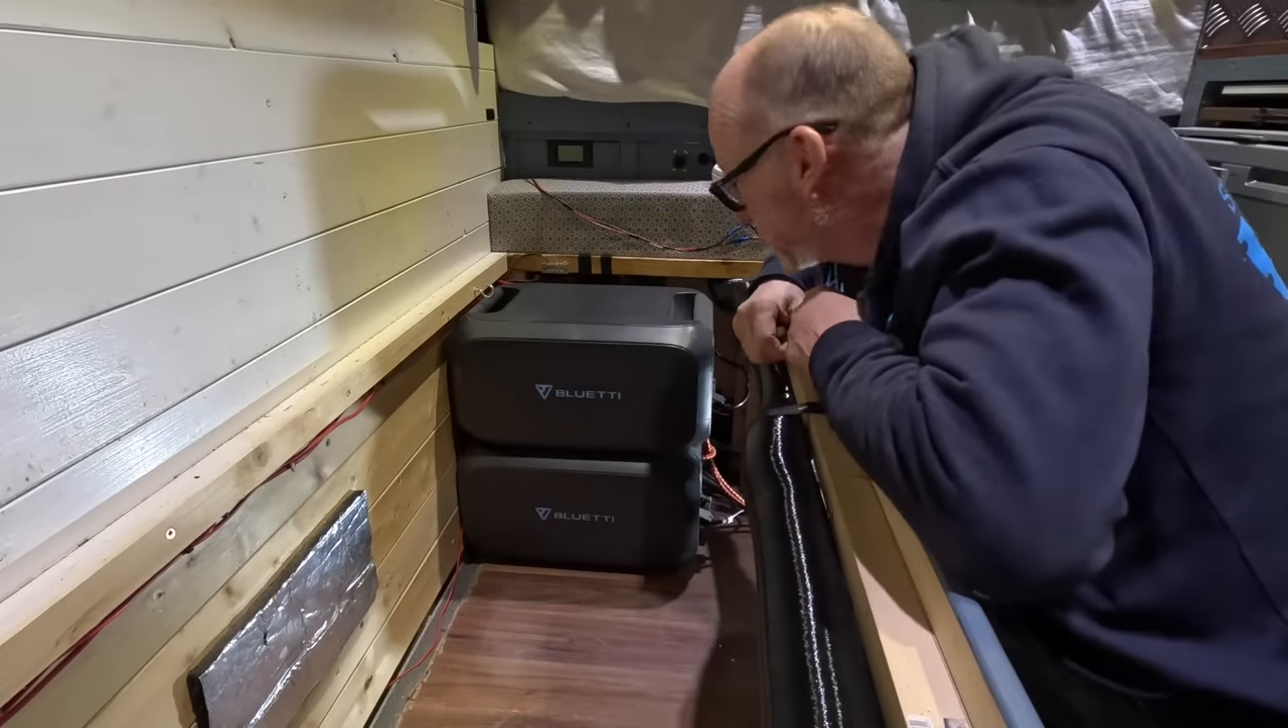There's my two expansion battery packs now installed into my van.